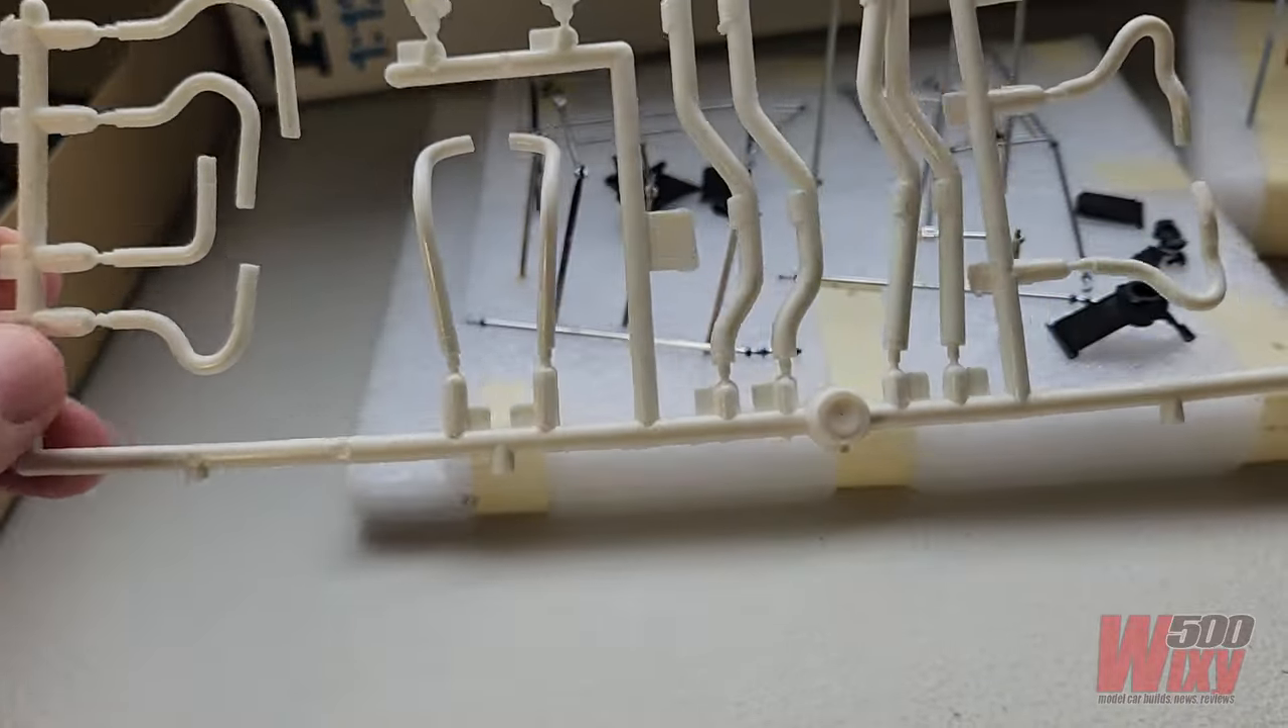The only parts that have not really been started are the exhausts and I'll get into that uh that's the as the sort of the final part of this build.